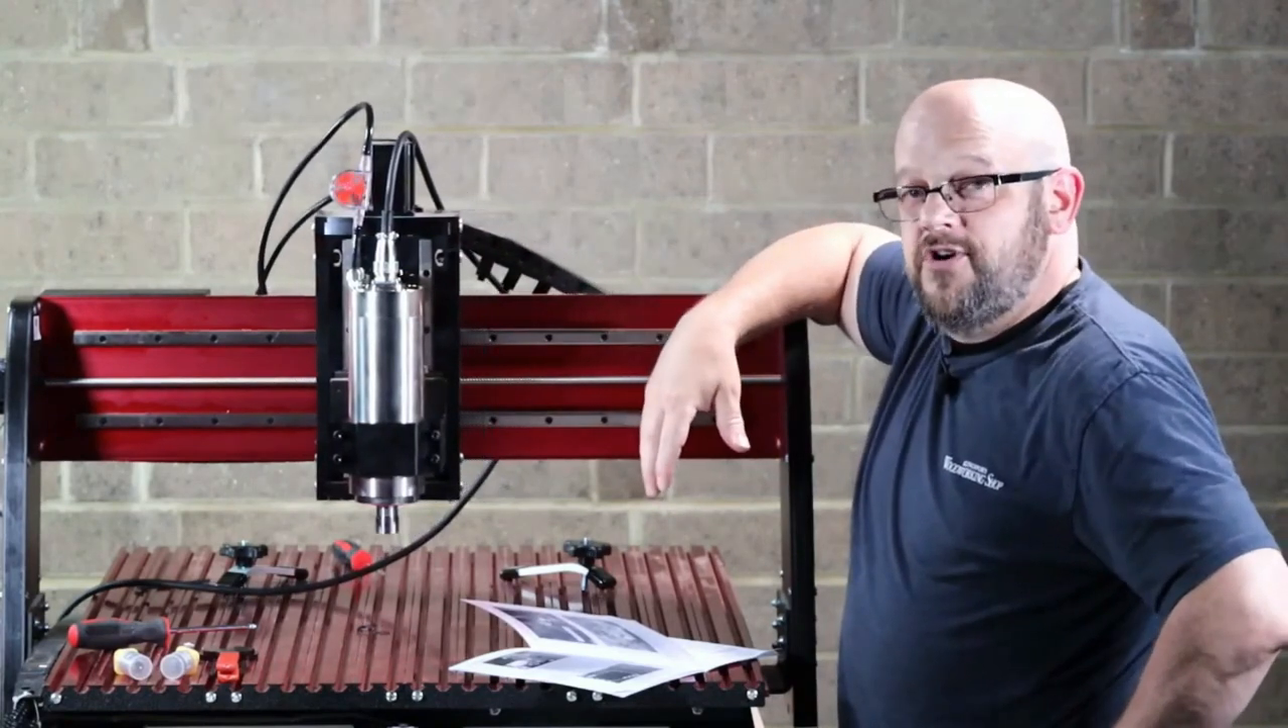We have just installed the water cooled spindle the three horsepower upgraded water cooled spindle.